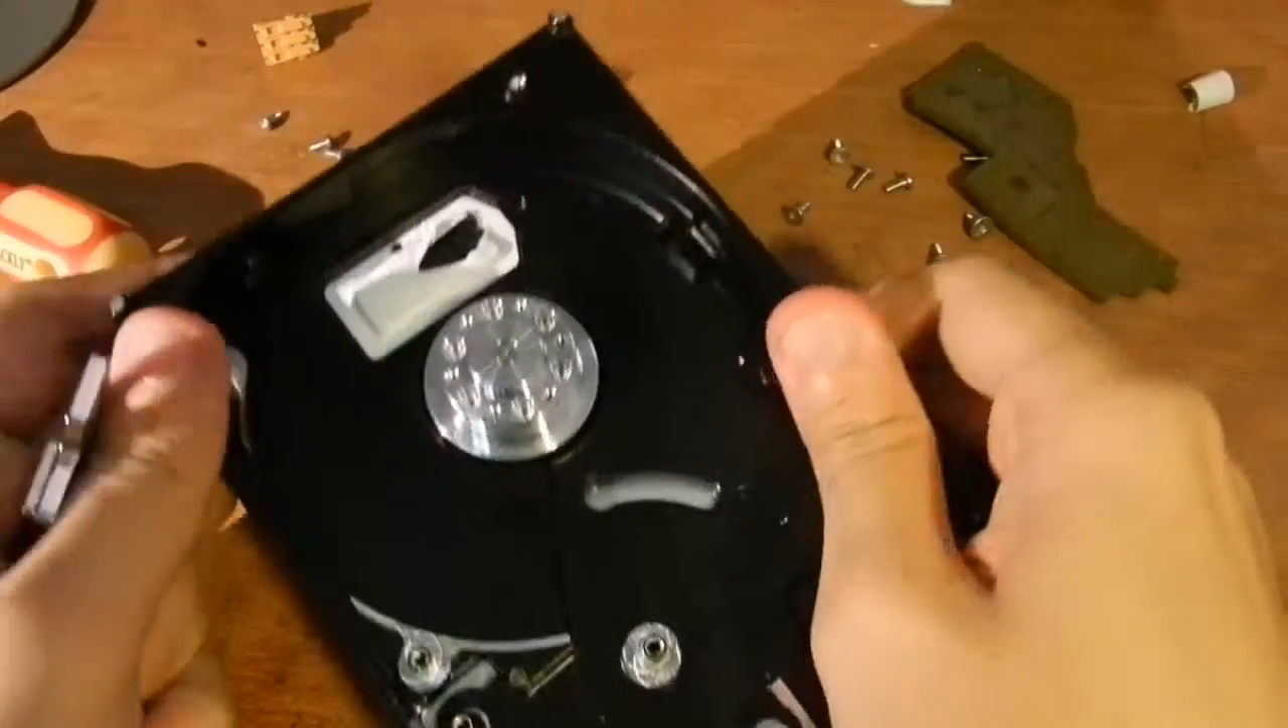So basically, yeah, we've basically emptied out the inside of a hard drive.